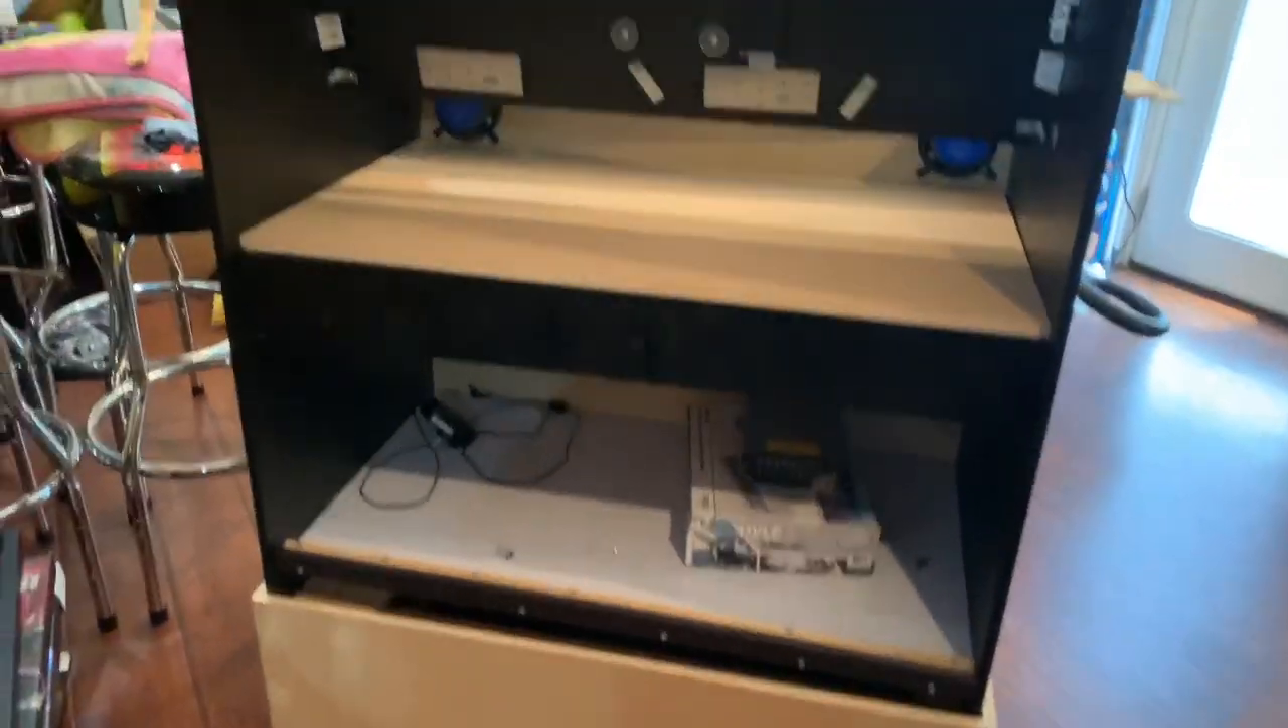All right guys the shelf is on.